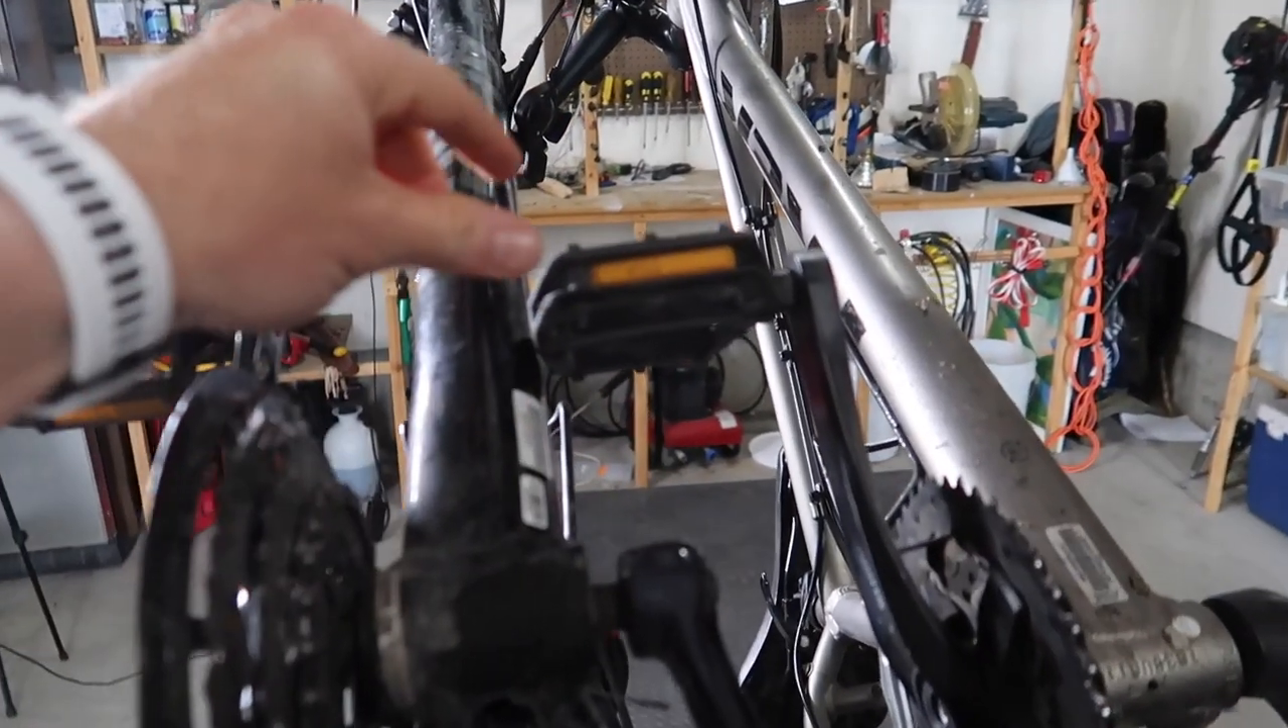I think the biggest problem that we've run into, okay if you look here, this pedal is pretty close to the next bike, right?